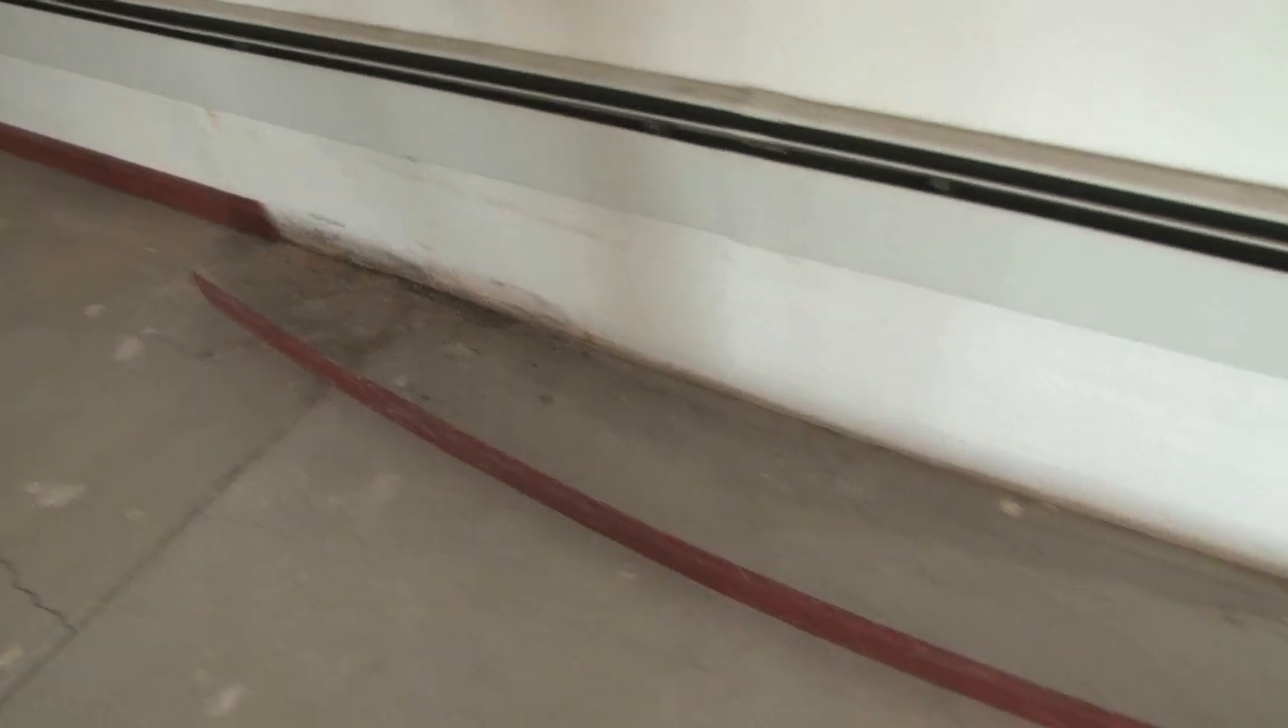You can also see here where there's enough movement that the actual baseboard is no longer connected.